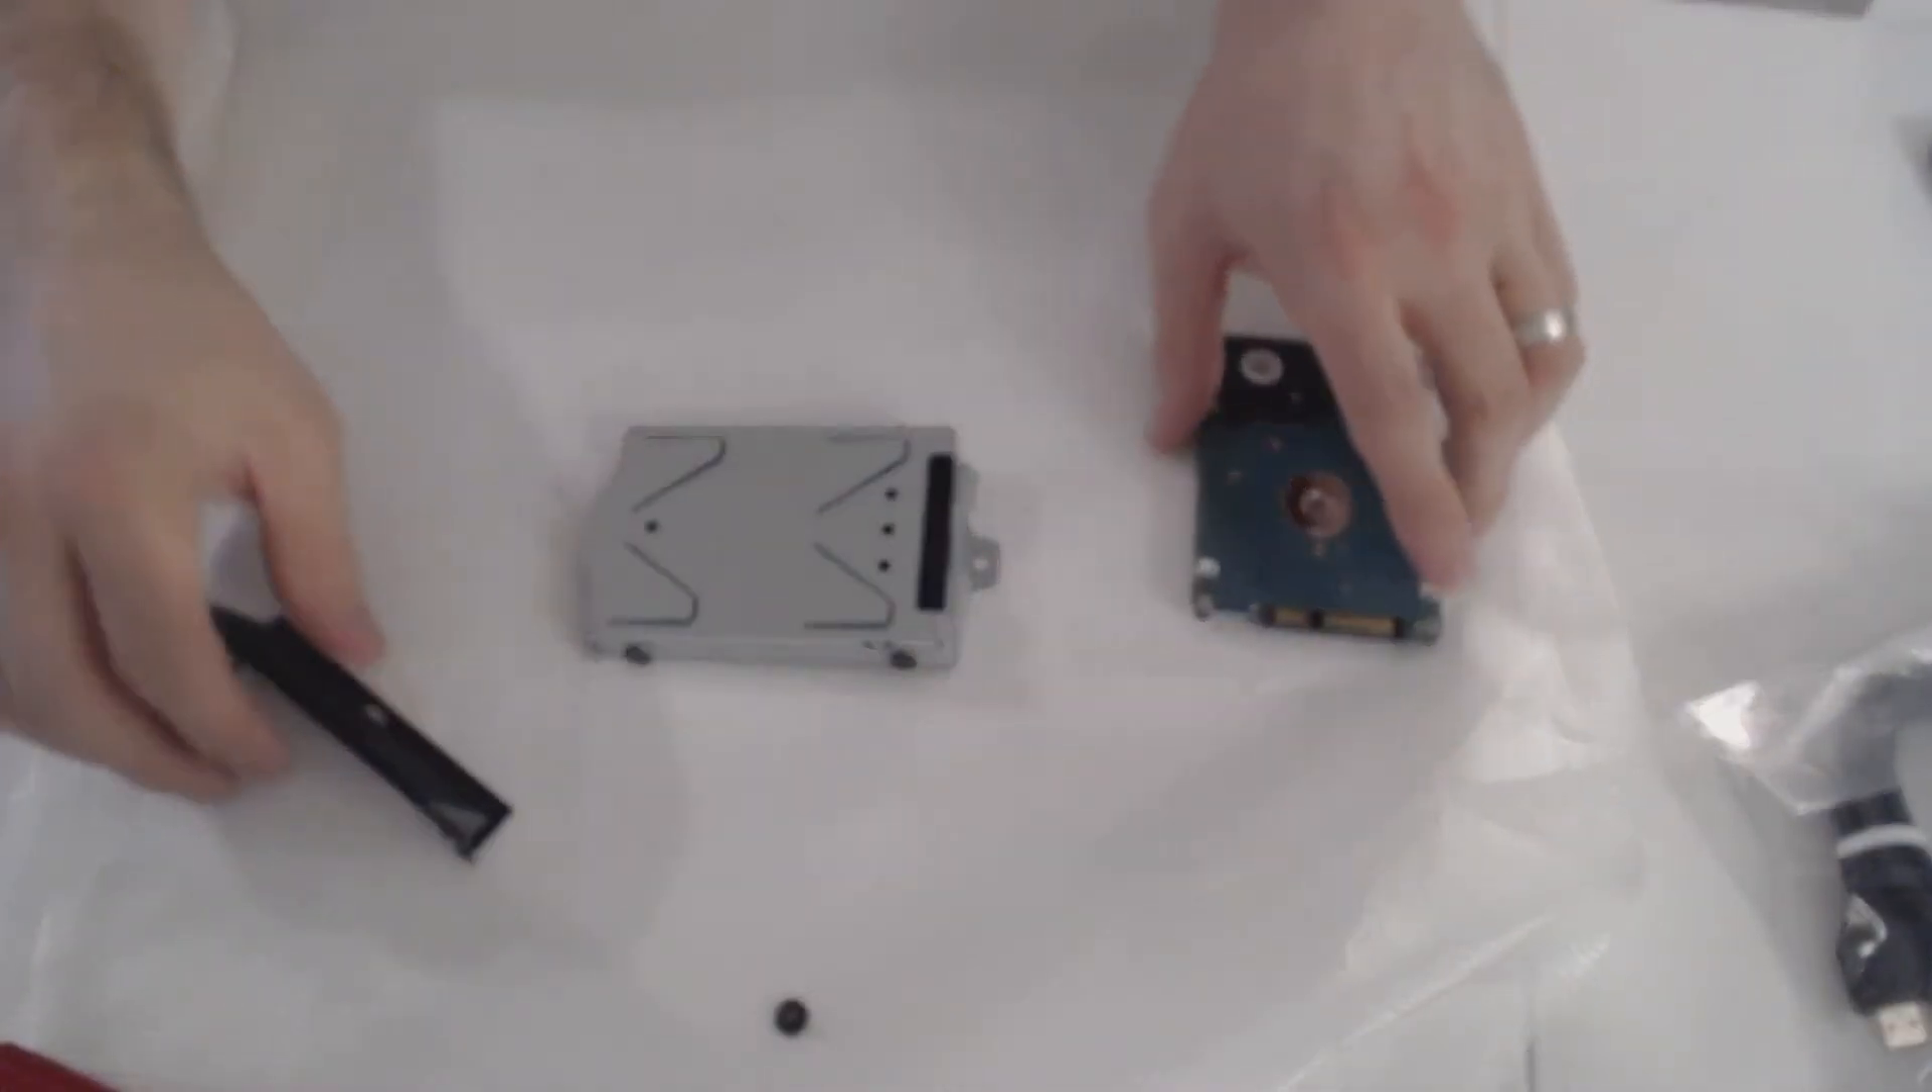I have this big screw left.